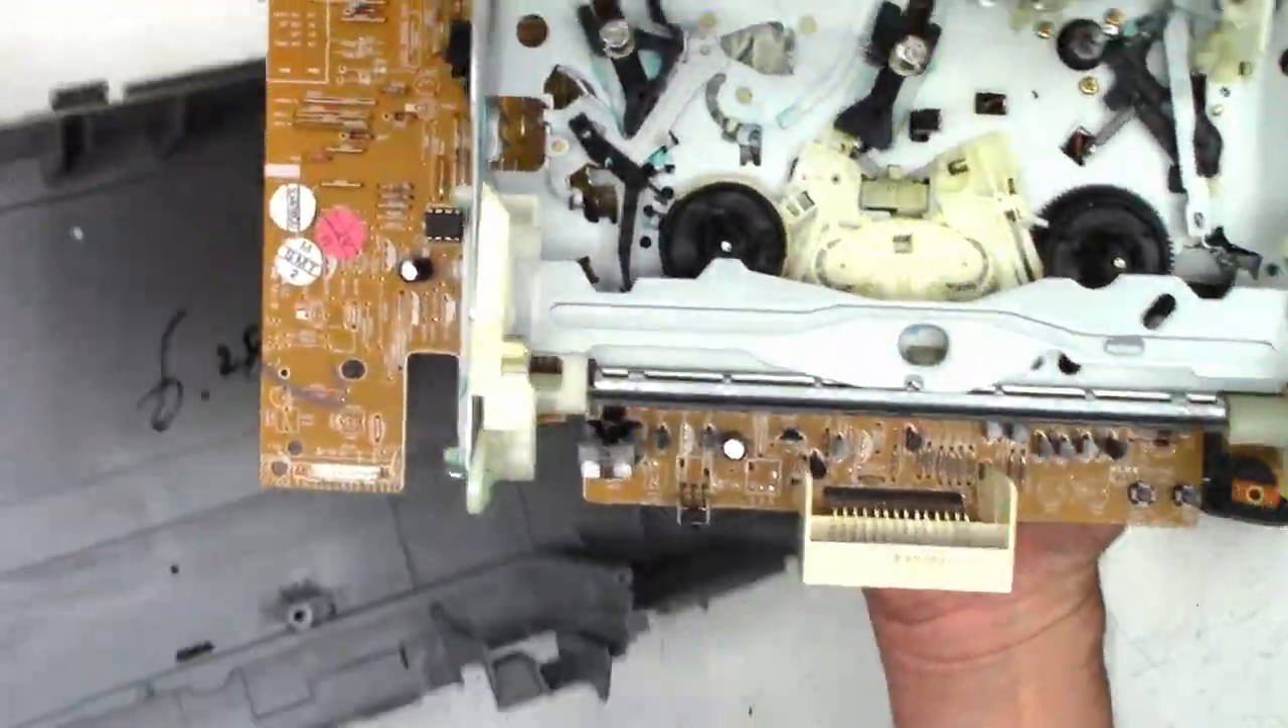Okay, mechanism is out of the plastic chassis. And I'm not seeing any screws on the bottom at all.